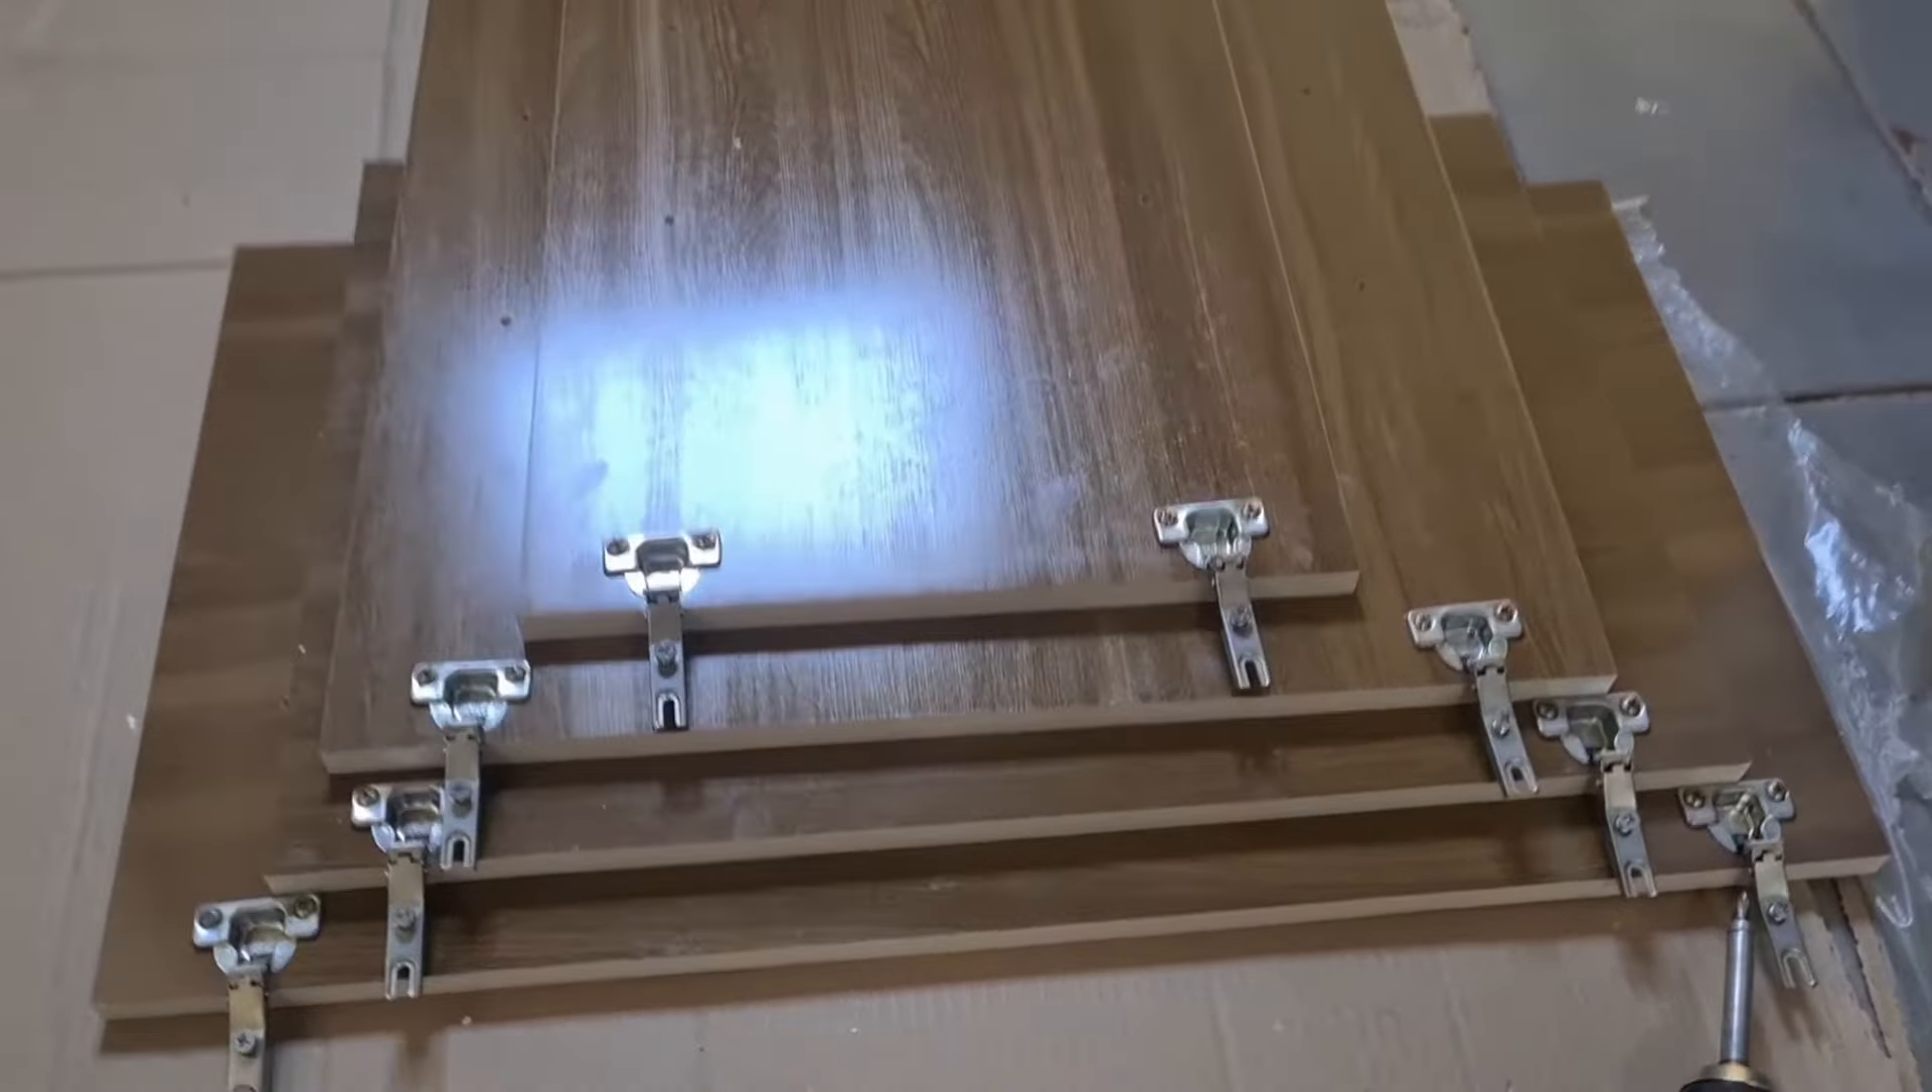Já fiz a colocação né de todas as dobradiça.